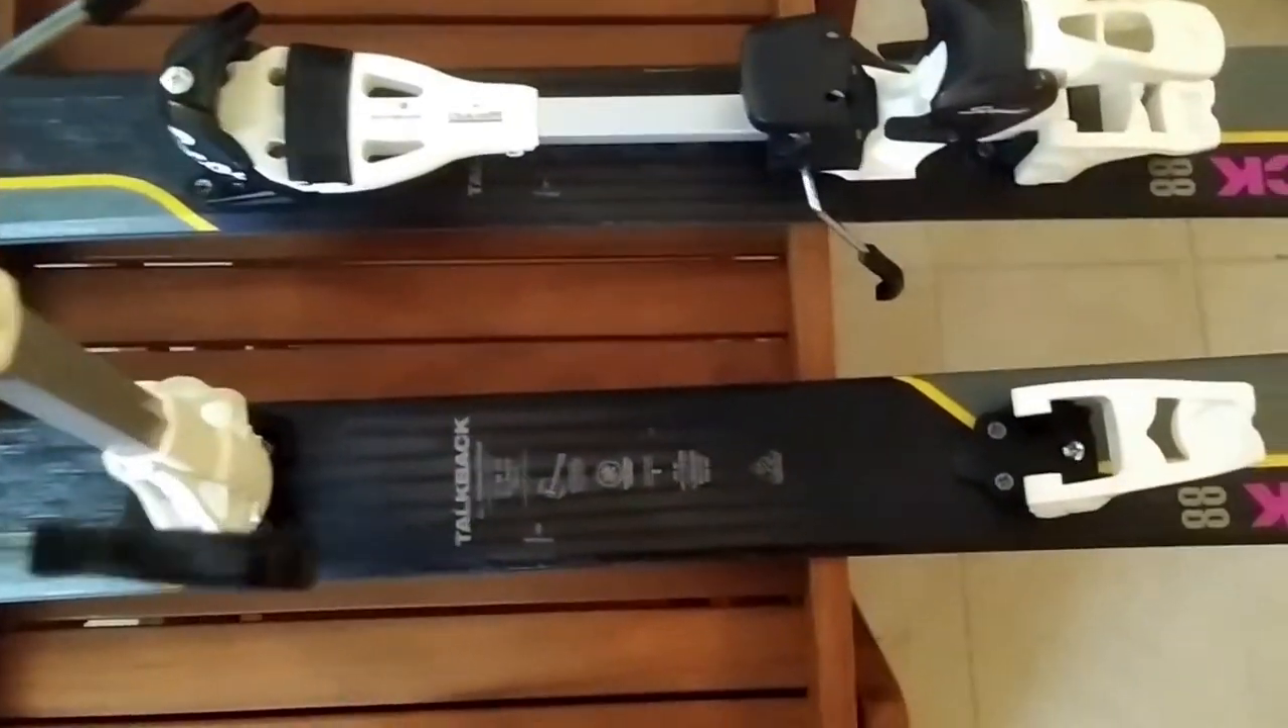Okay, so here's the finished job. Bindings are mounted.